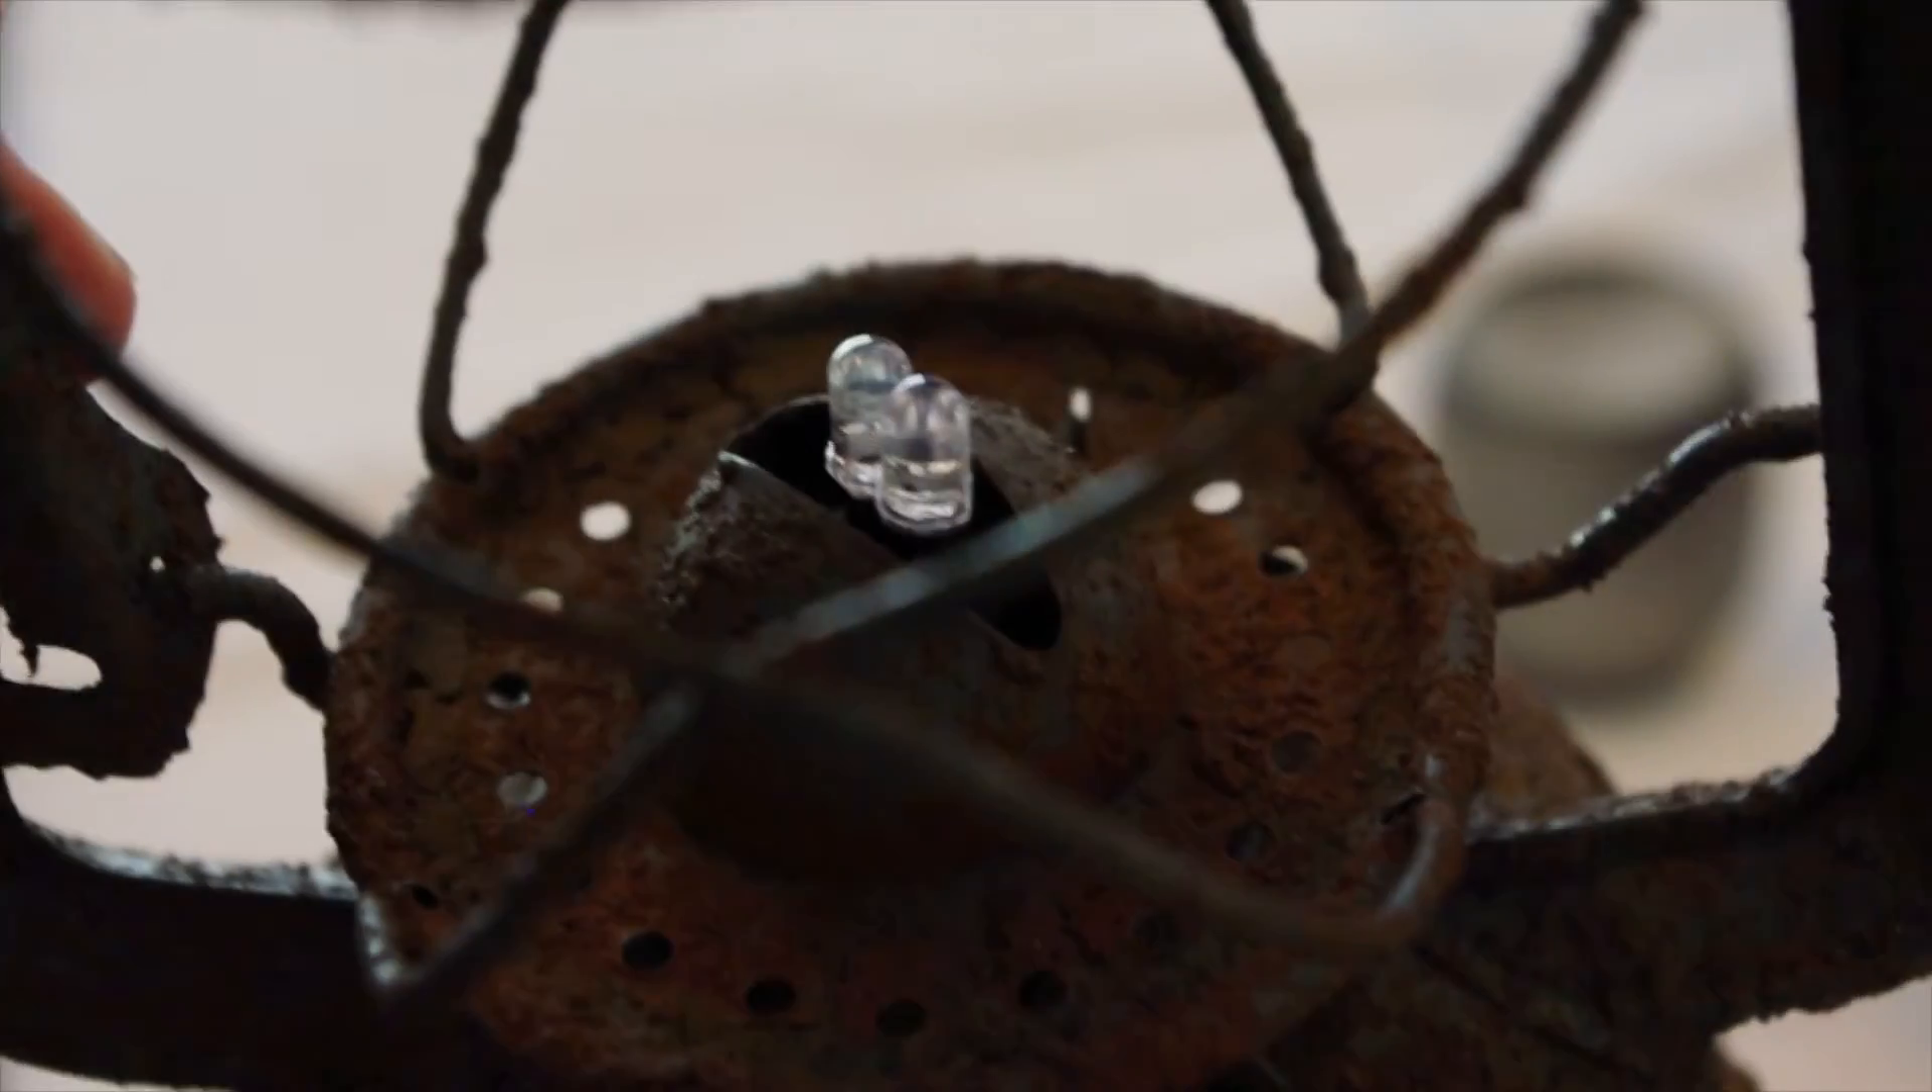Now you can see that the LEDs stick up there through the slot where the wick would go.